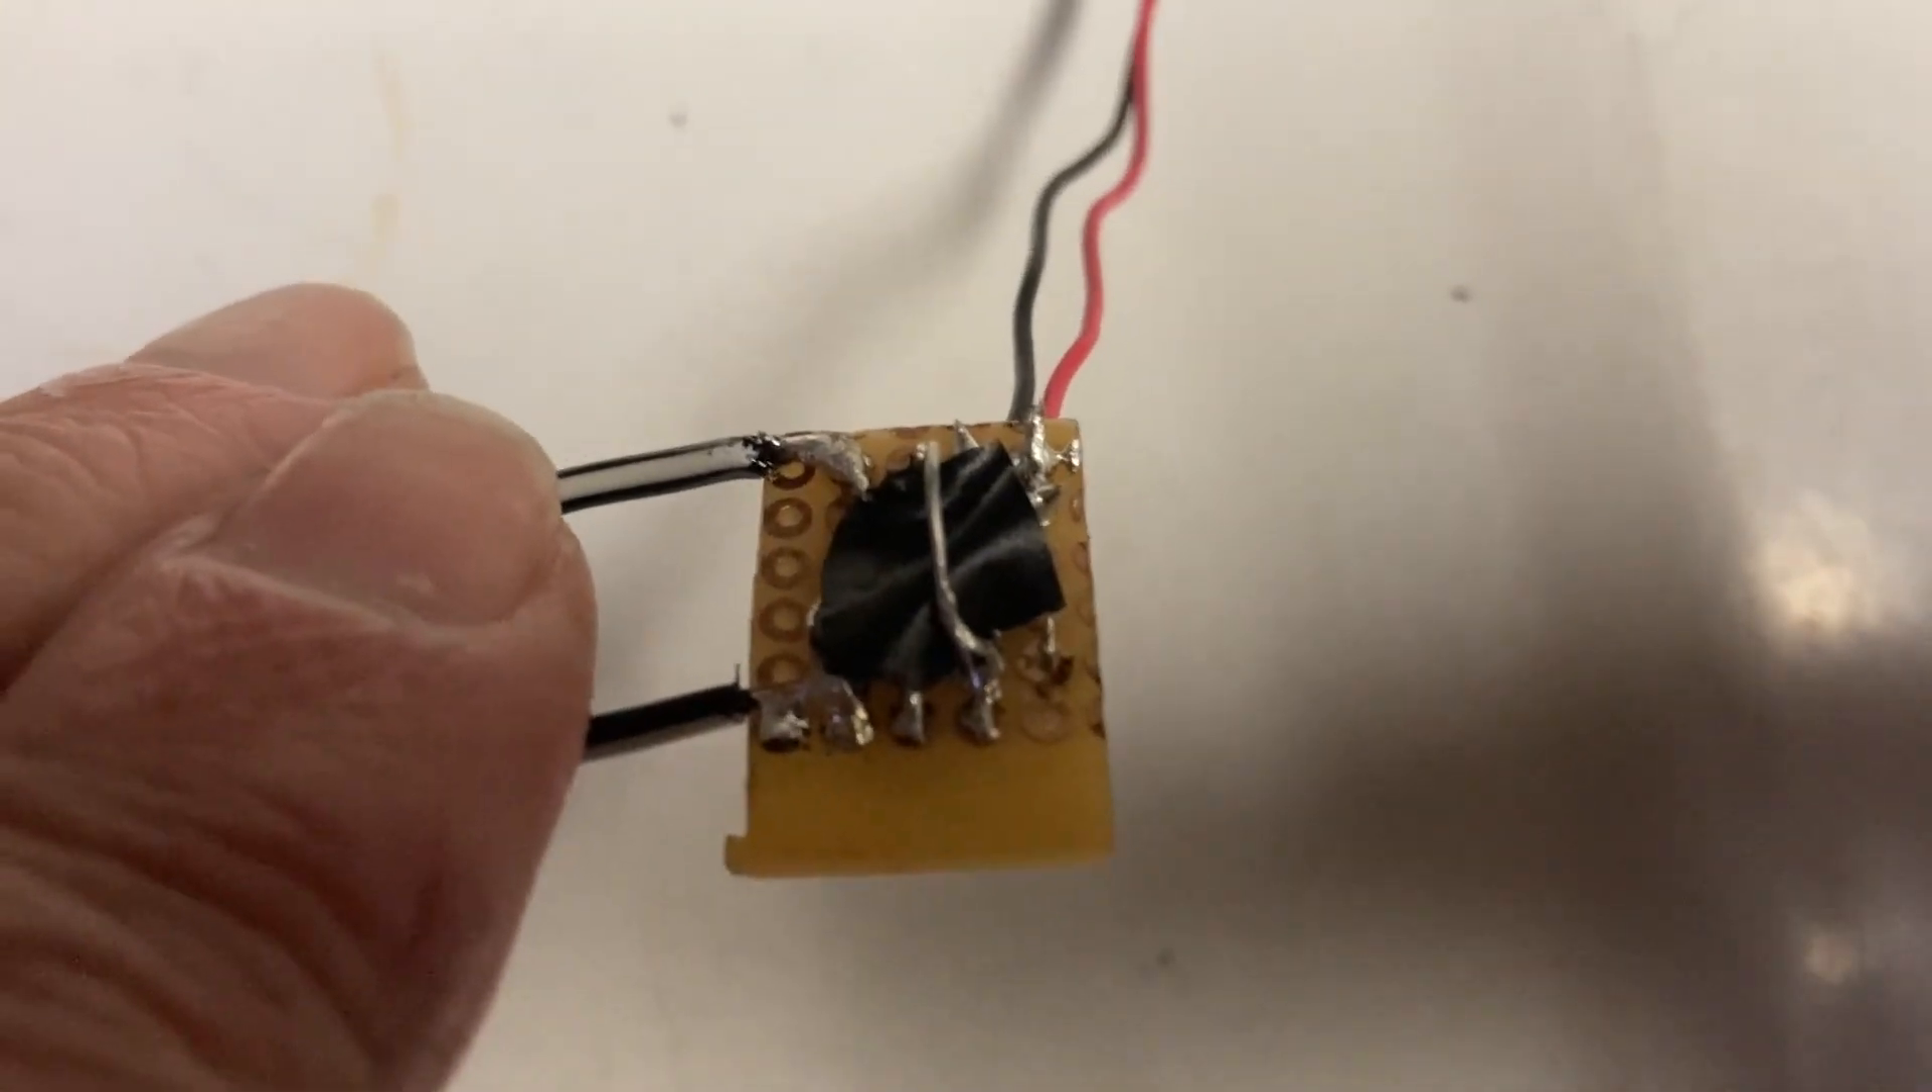Okay we got all the components put onto a little tiny circuit board with some jumpers put together.